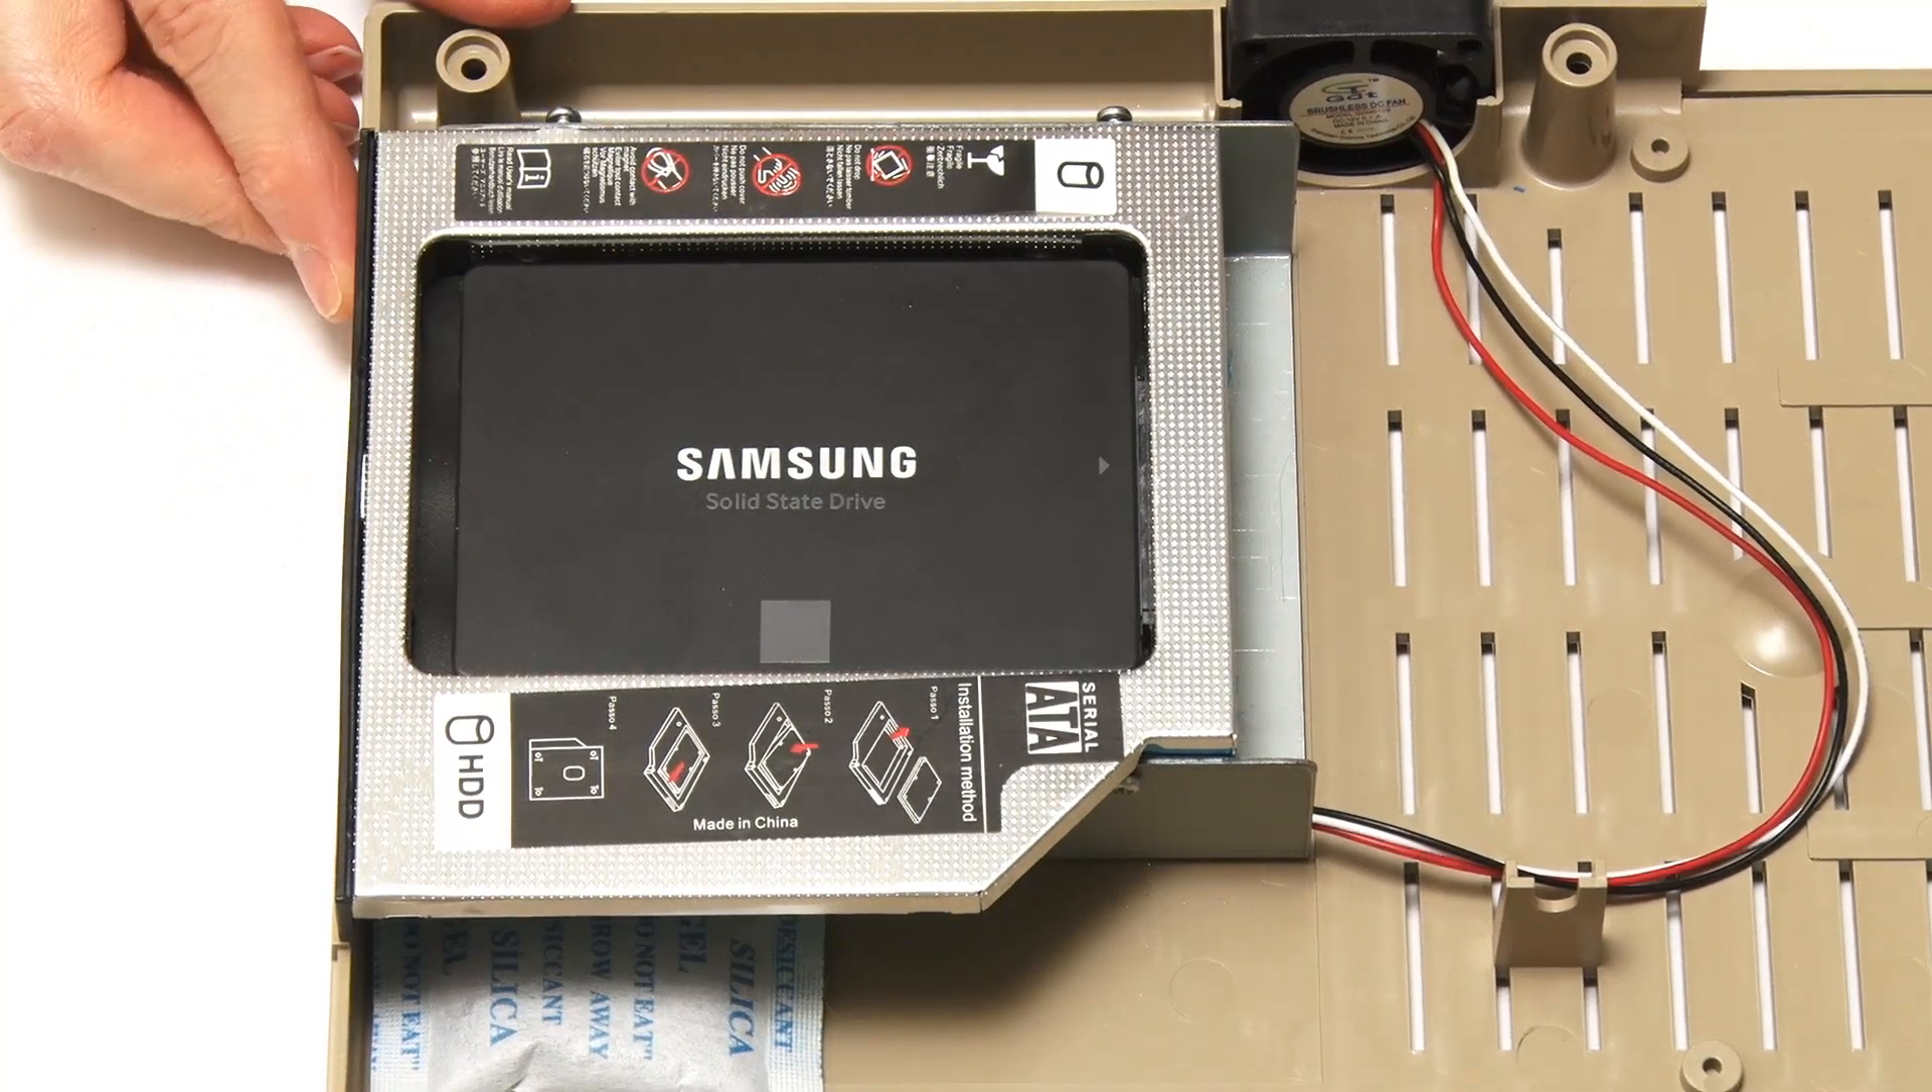And there we are after a lot of messing around we've got our SSD properly mounted and secured in there in the drive carrier.